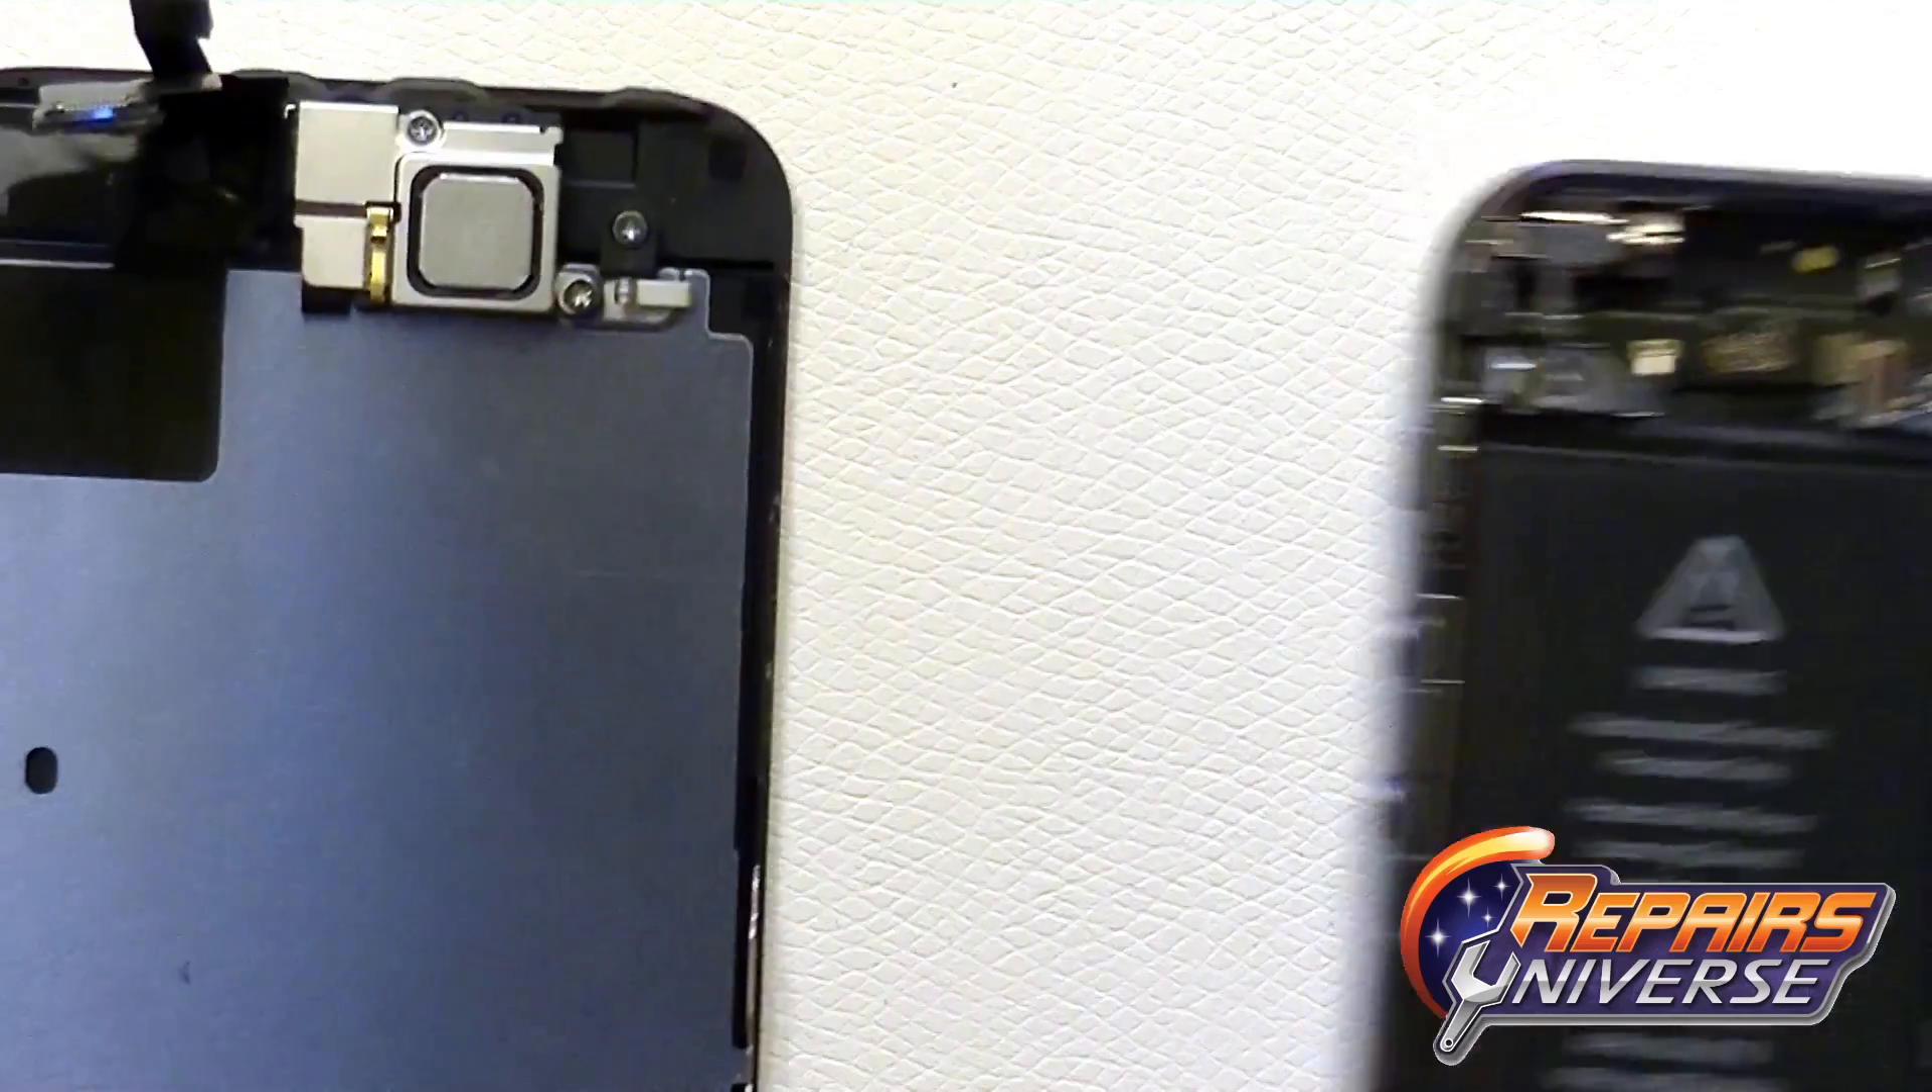There's one there's two and the final will be right here and there we go the screen assembly is now removed from the device.